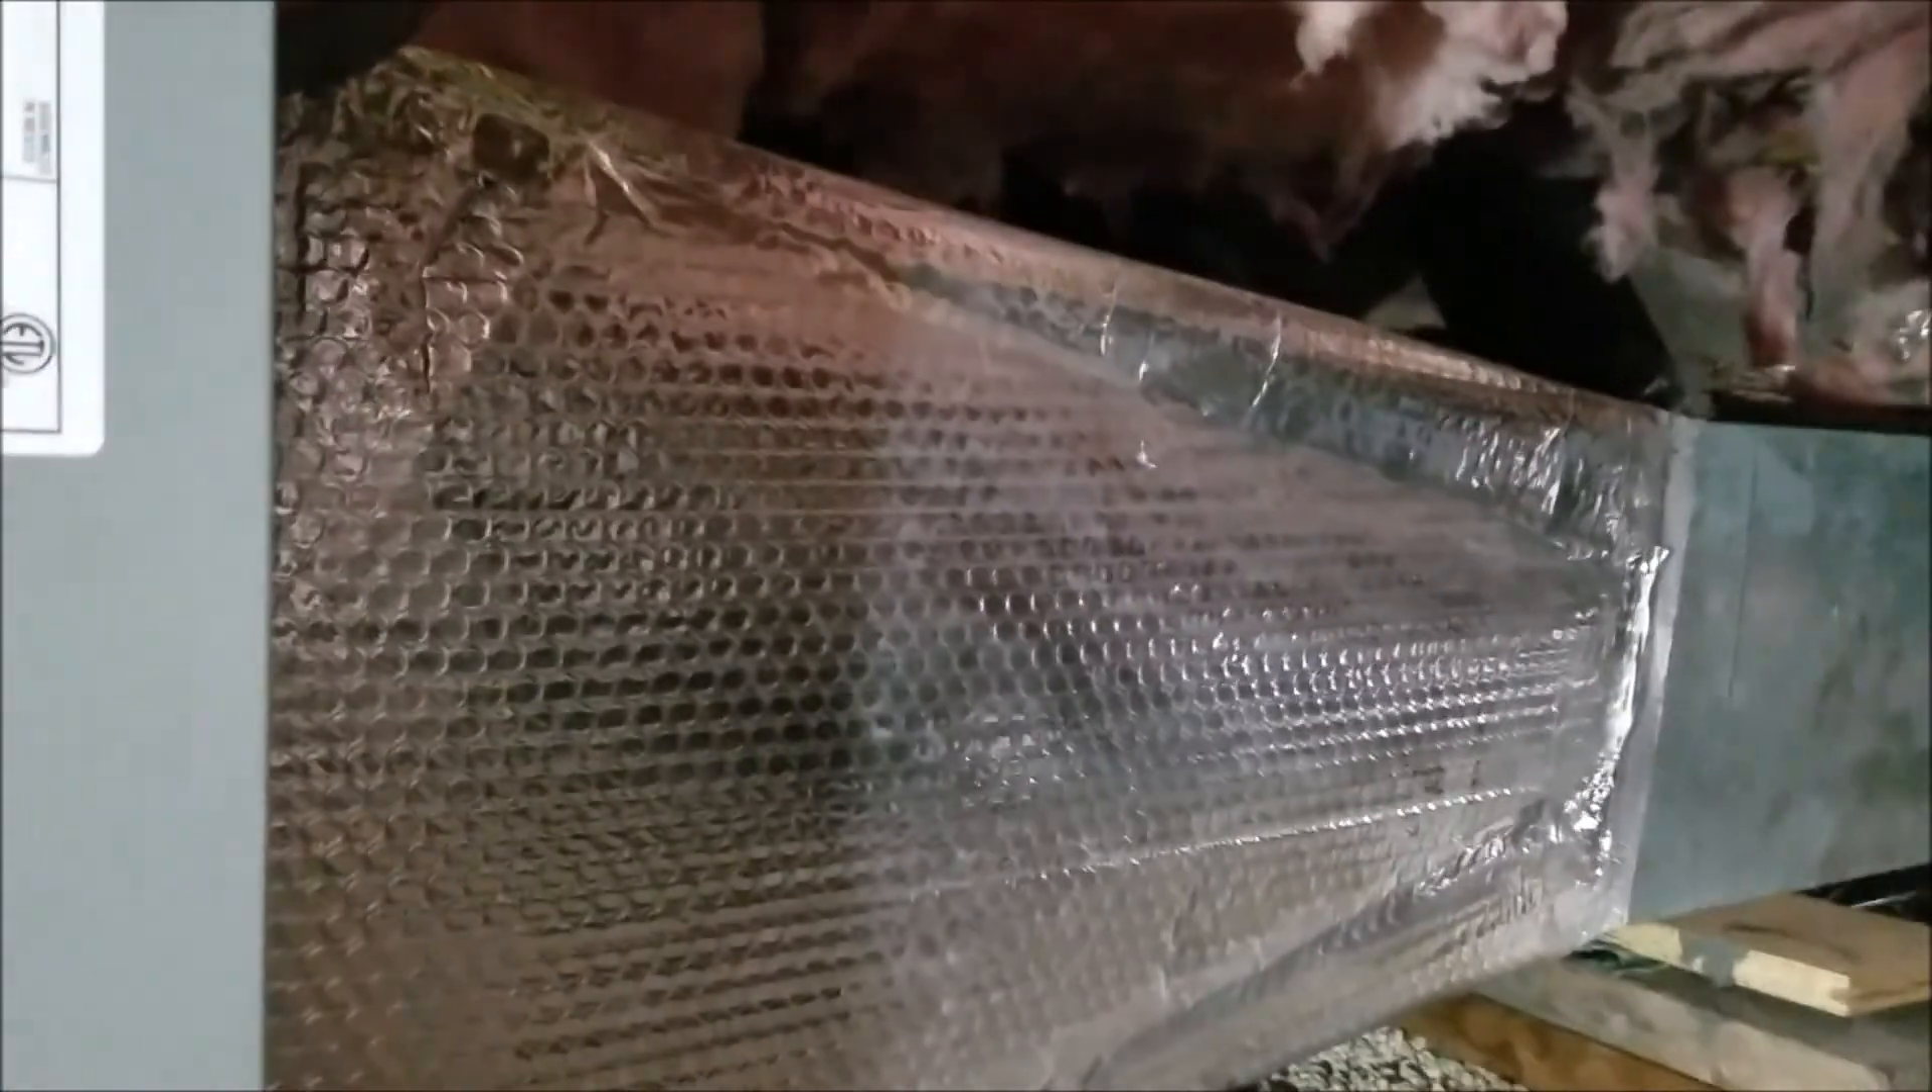I got my insulation wrapped around the takeoff.